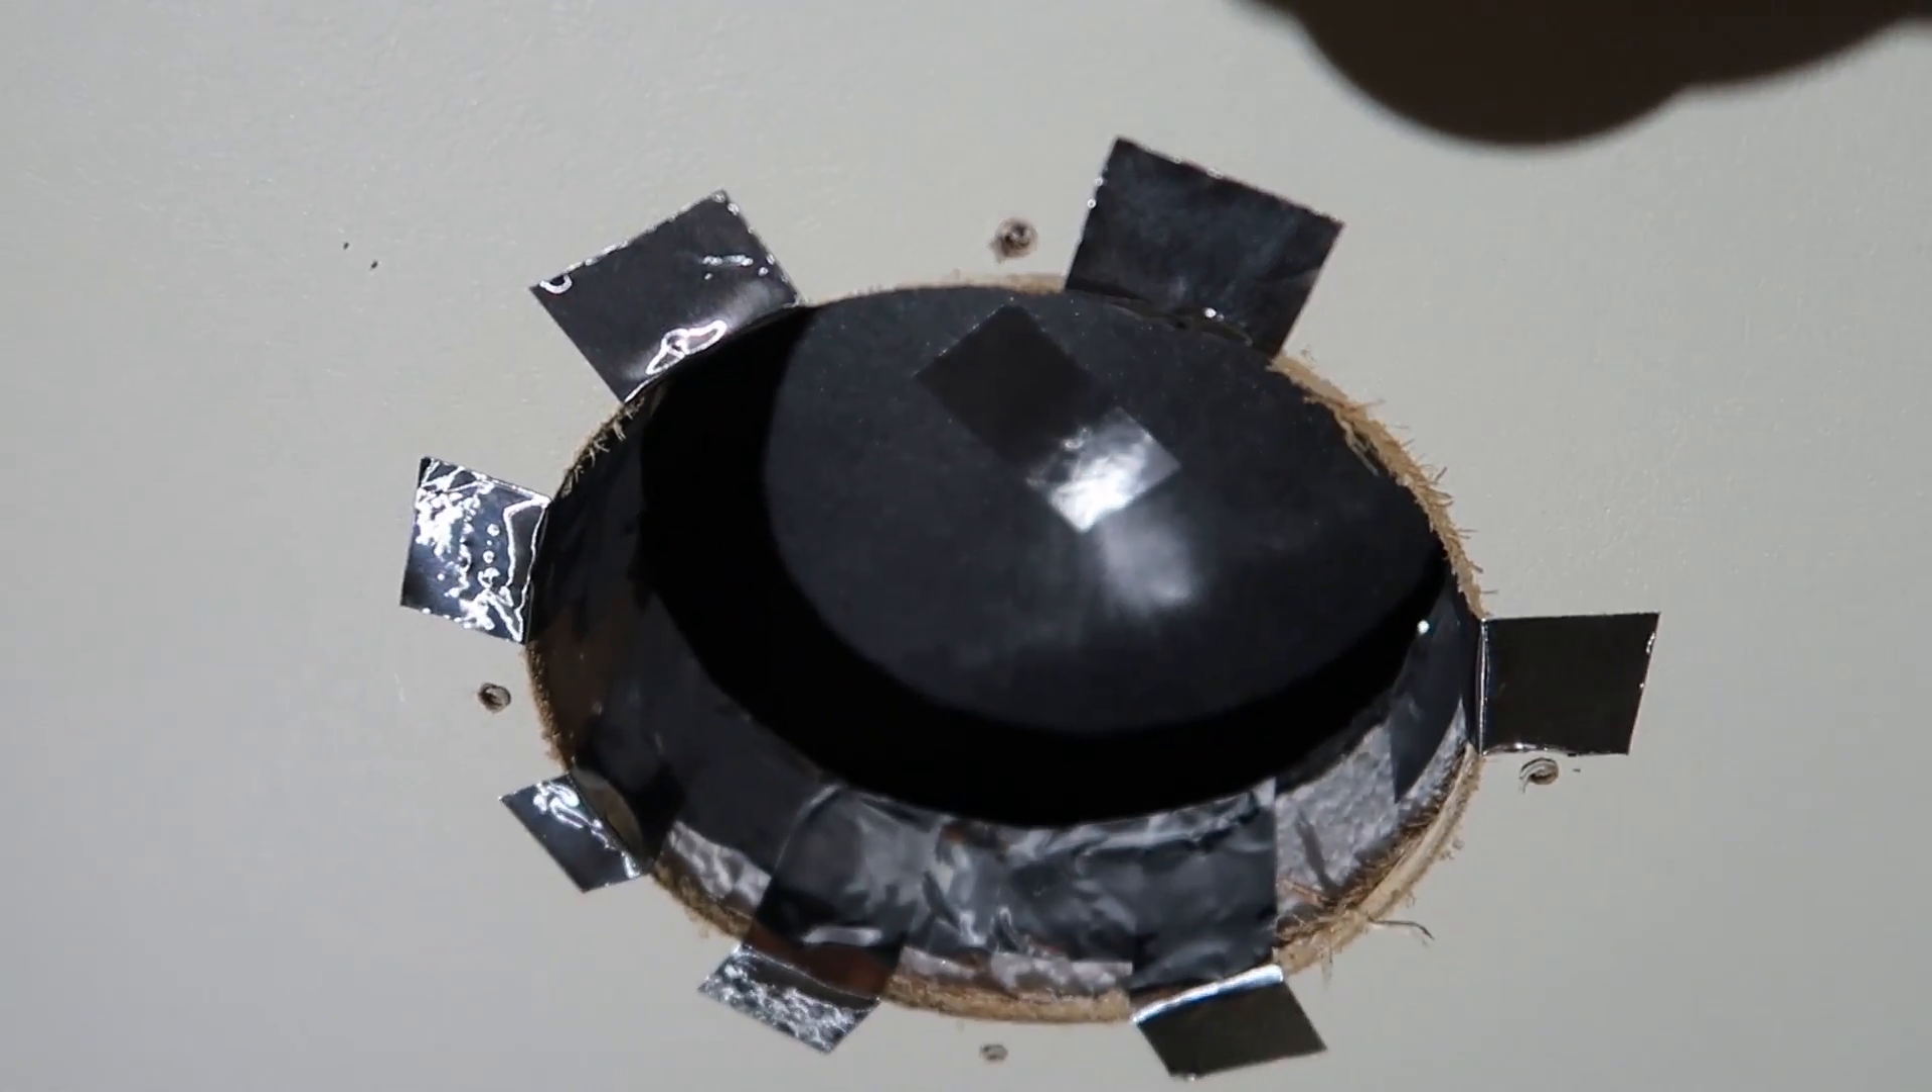So what I've done here with all that ugly aluminum foil tape is secured all three layers together so when the air conditioning is running I'm not actually just blowing cold air up into the ceiling cavity.